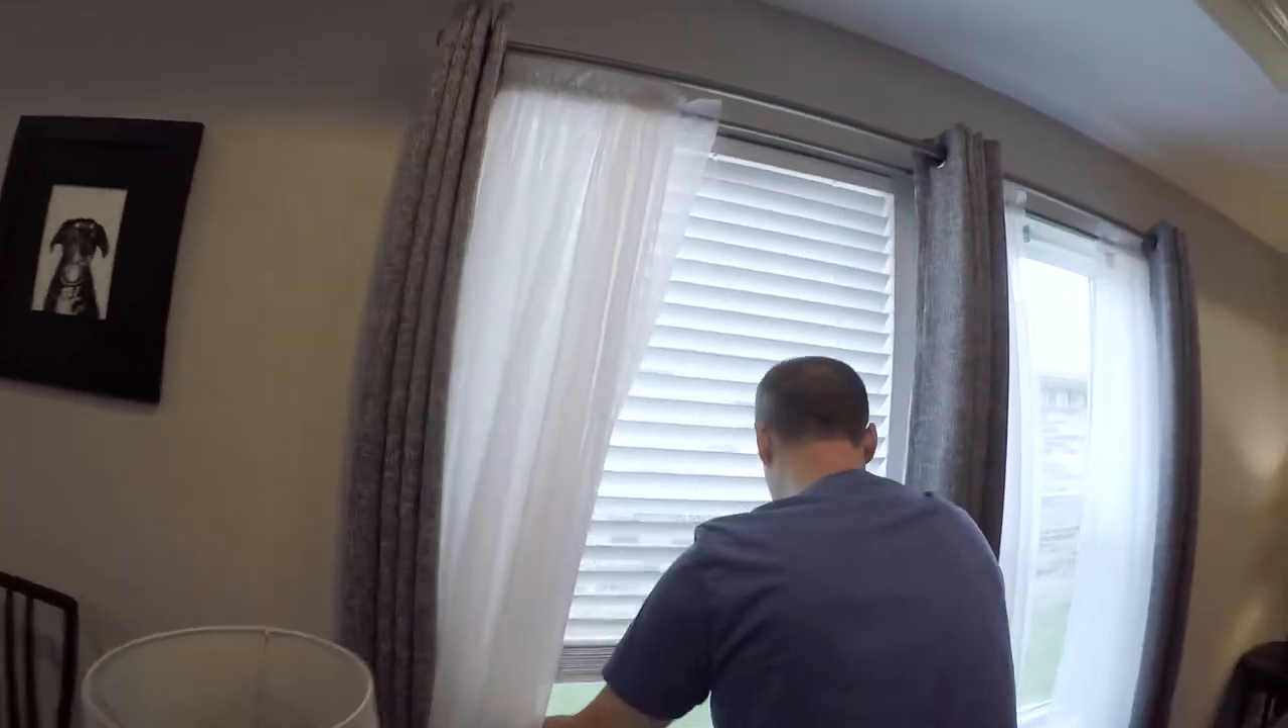So now our blinds are in place.